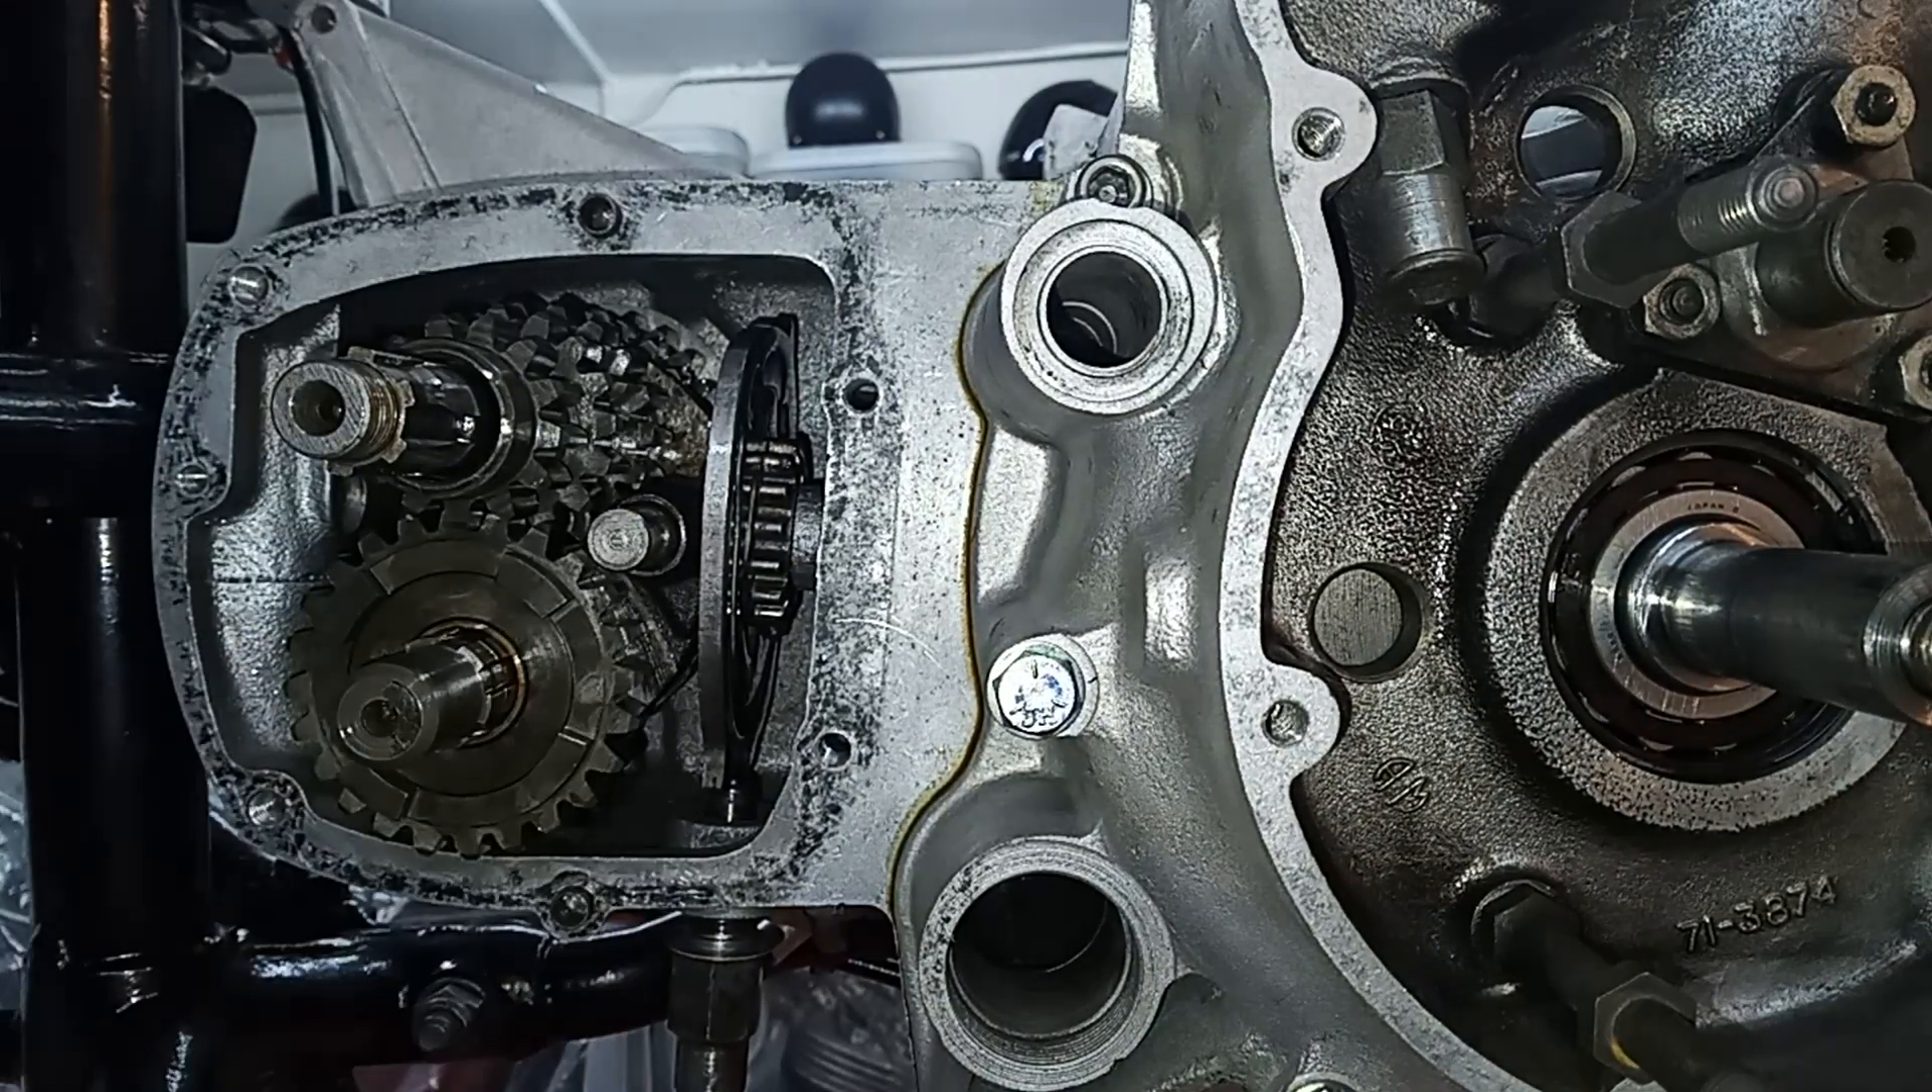And there we have all the gears assembled.